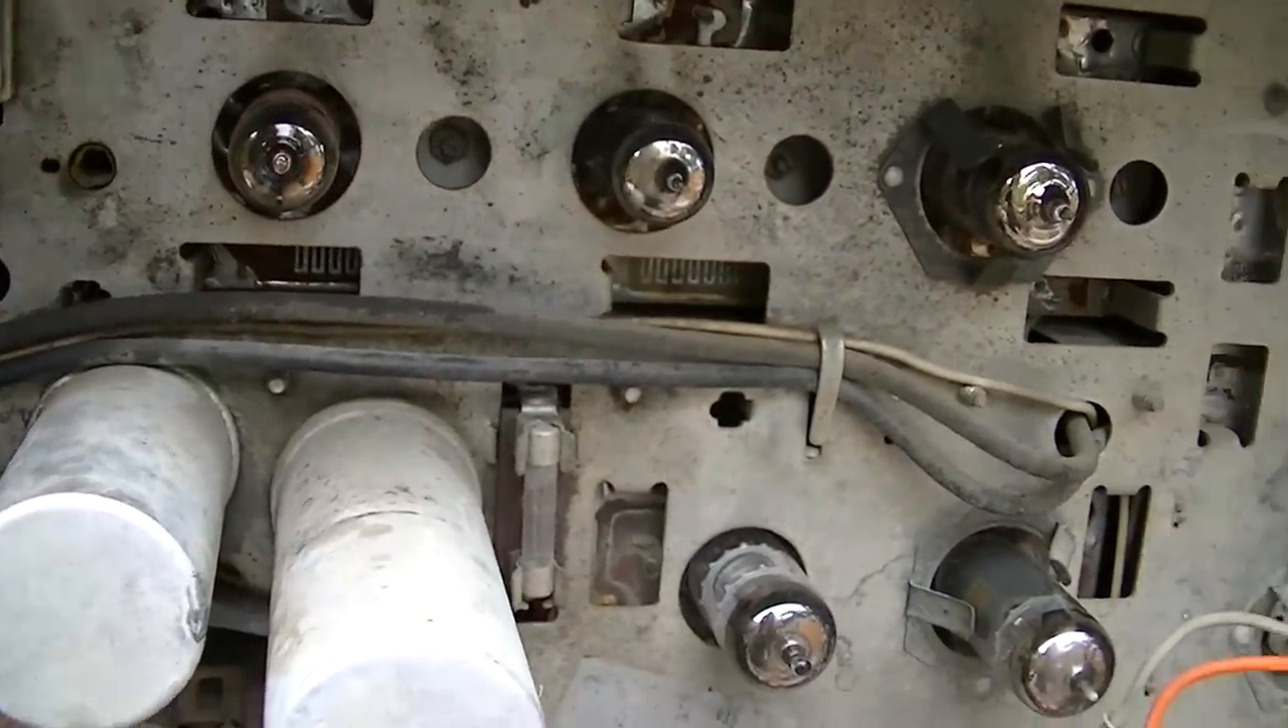I repopulated the tubes.